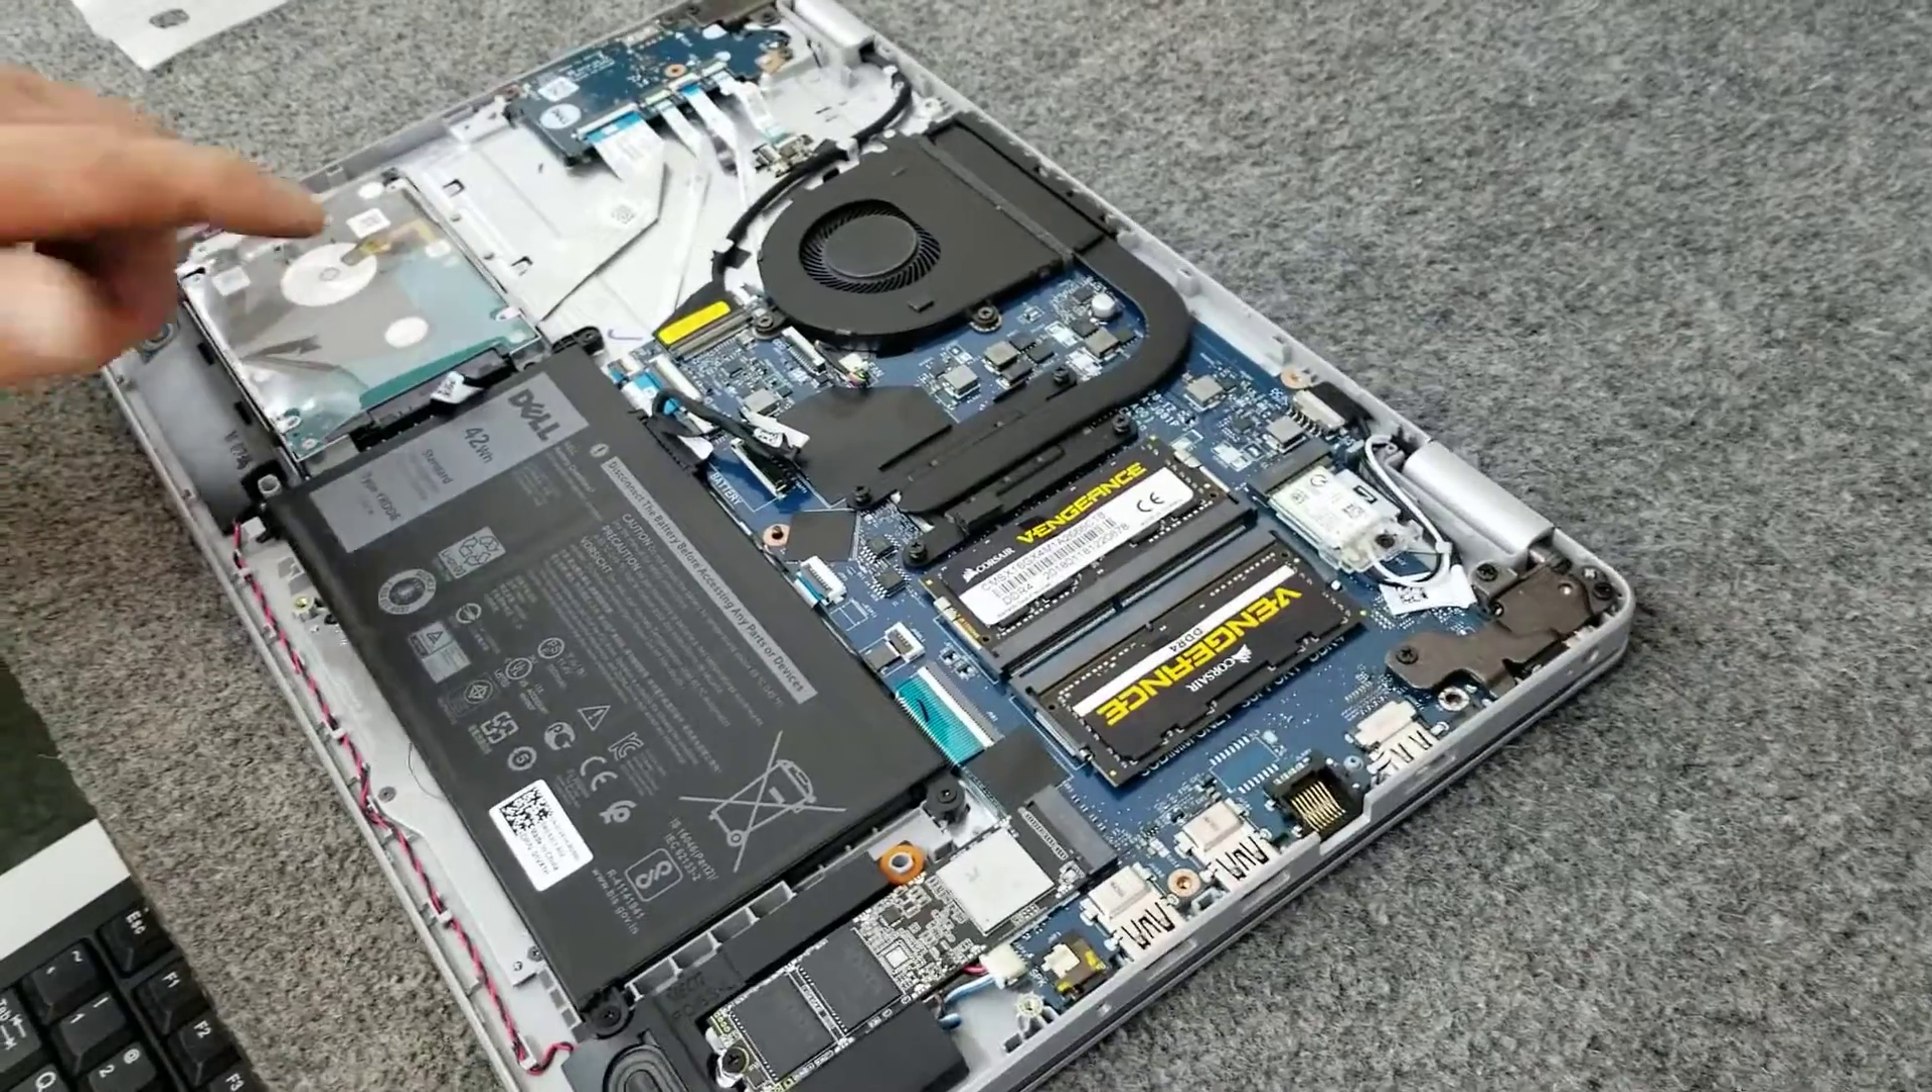So now we got the memory upgraded. Got the new hard drive in it.